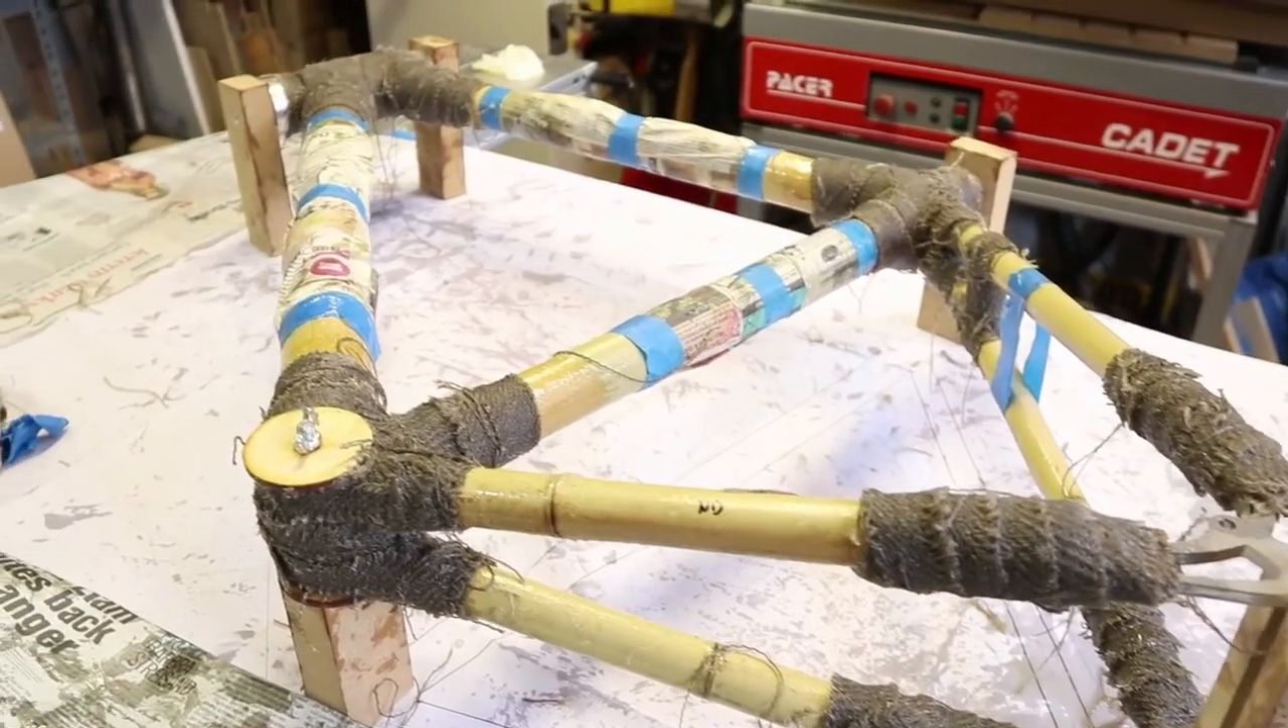Right, so here we are, we've finished, I think, the wrapping of all the joints with the hemp and the epoxy.